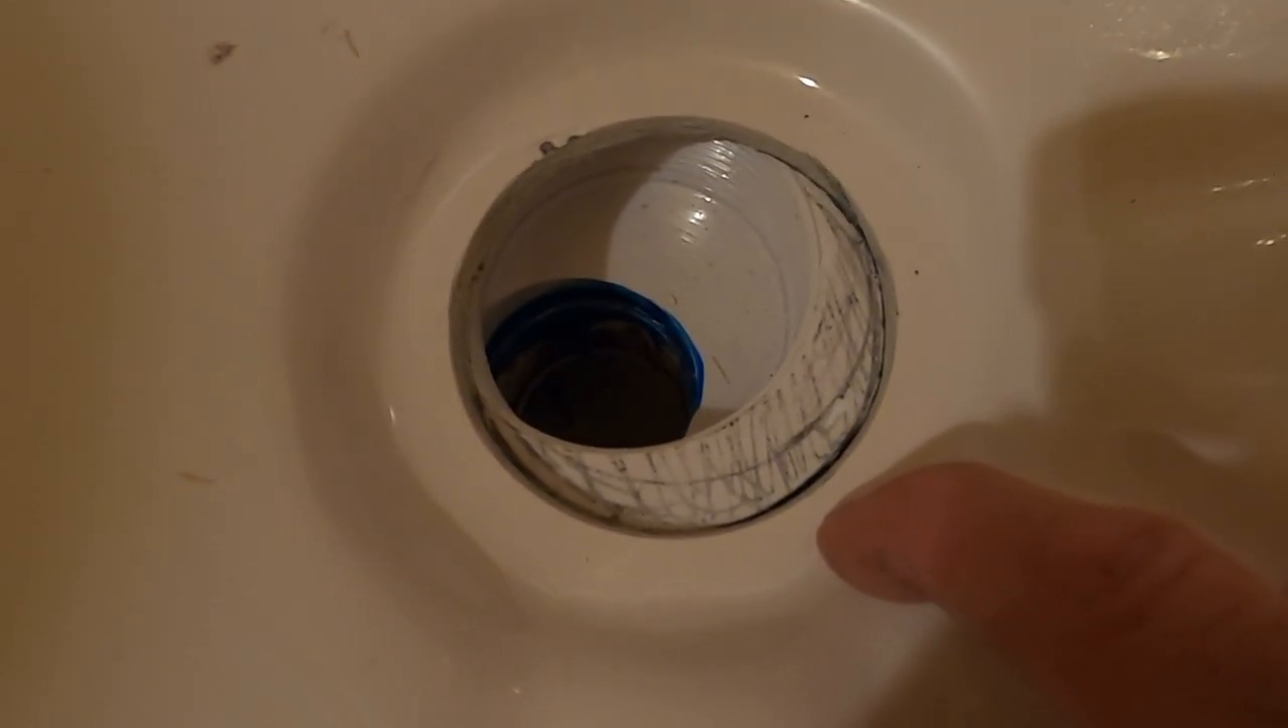You can see where my drain is off it's about half to three quarters of an inch.